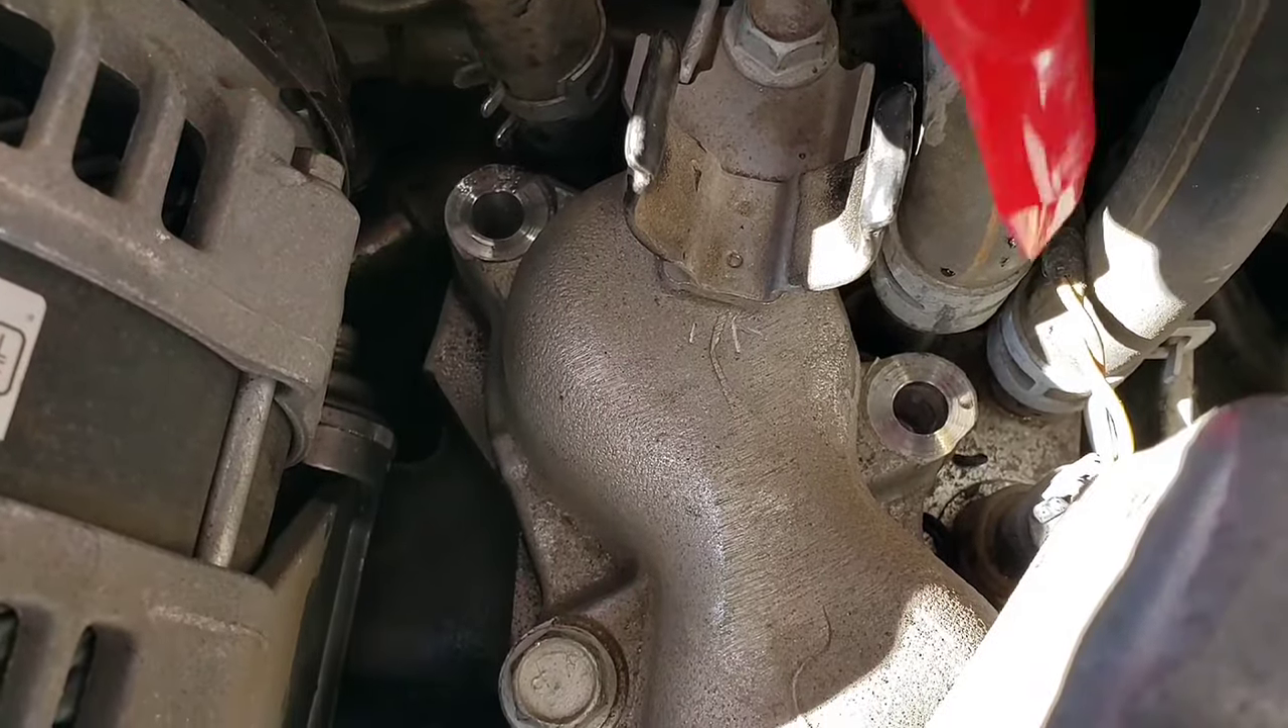Okay, guys, you can see the two back bolts that I undid right there and right there.